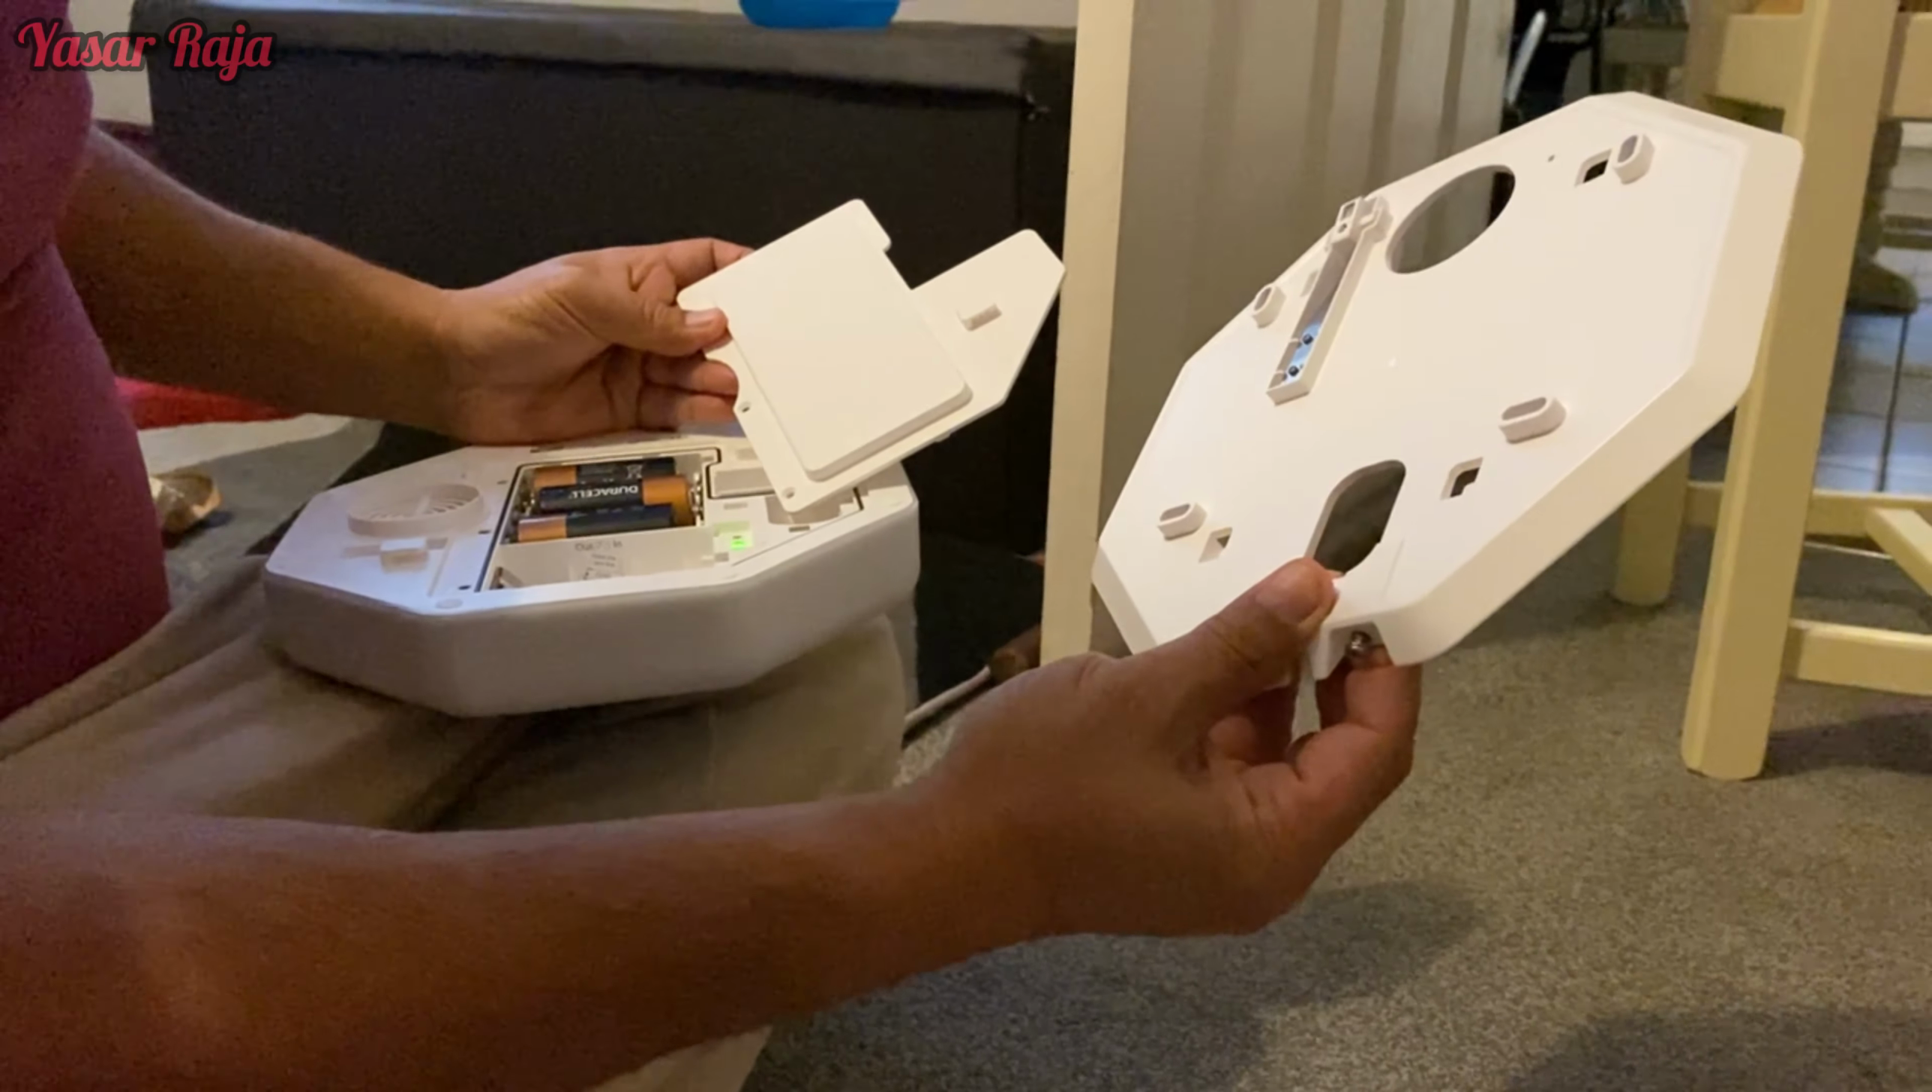So I just took this panel off just to get access to the batteries.